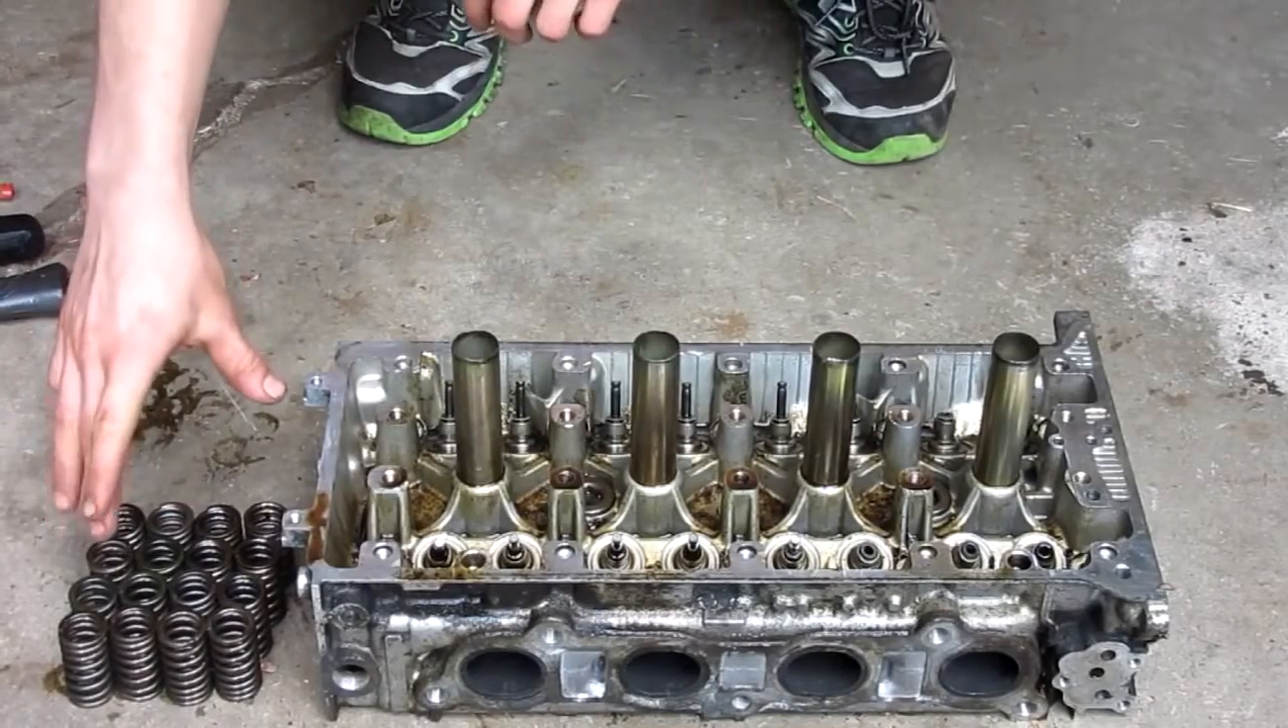So here we have all the springs out.